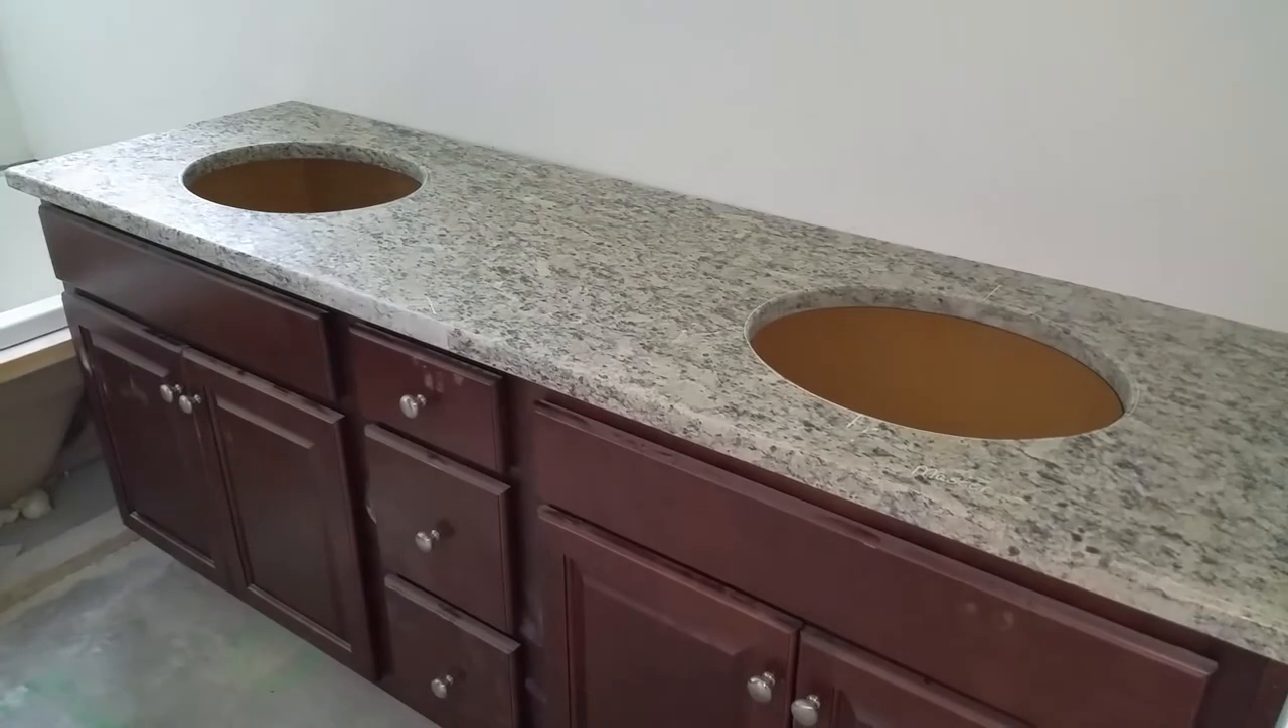Okay, here's the granite. It's not completely installed. It's just laid in there but everything's been cut for it. You can see we put on a double sink.